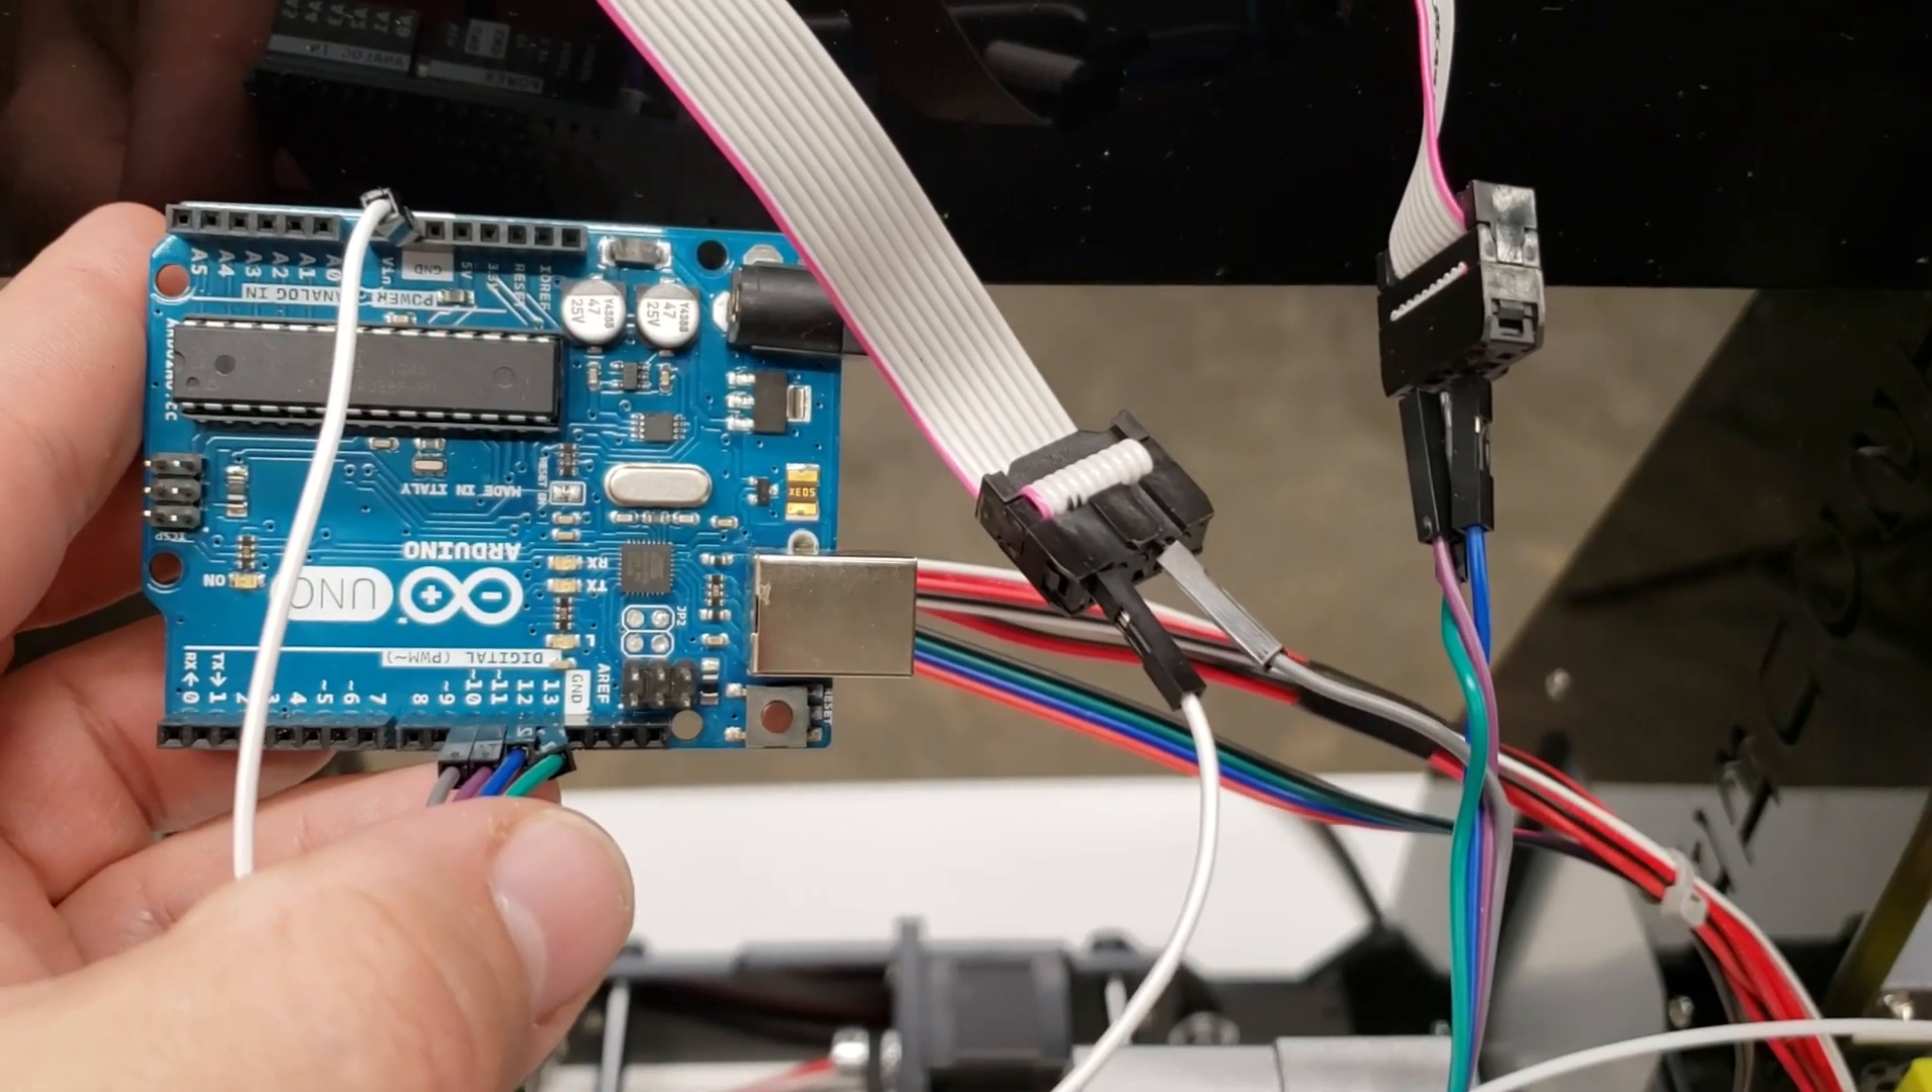You can see where i've got the arduino connected to the ribbon cables just using some simple jumper wires.